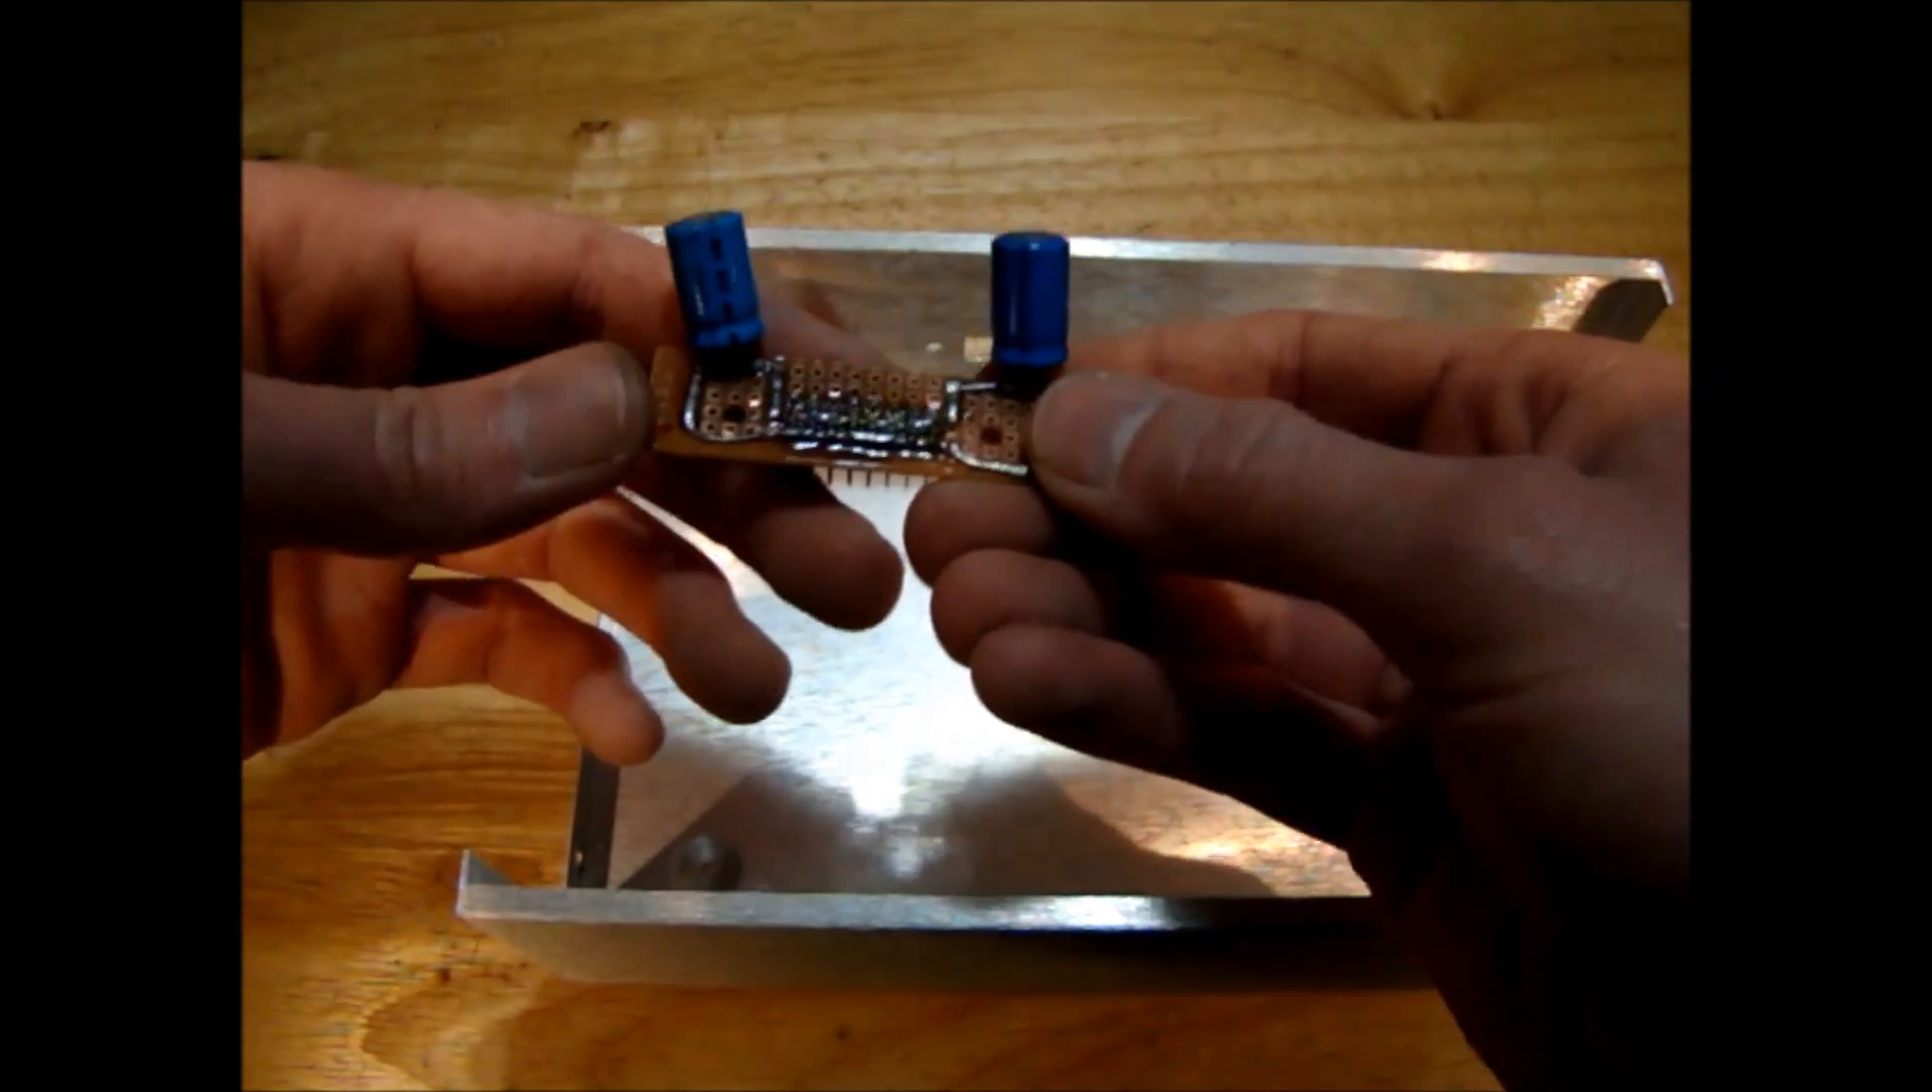Here's the headers all made up I also added a couple of capacitors to act as smoothing capacitors for the high current or for when the servo needs high current.